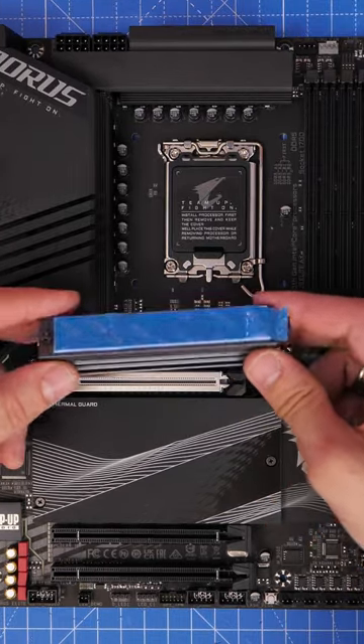So I've taken this gigabyte board and I've removed this large heatsink from the top slot on the motherboard.